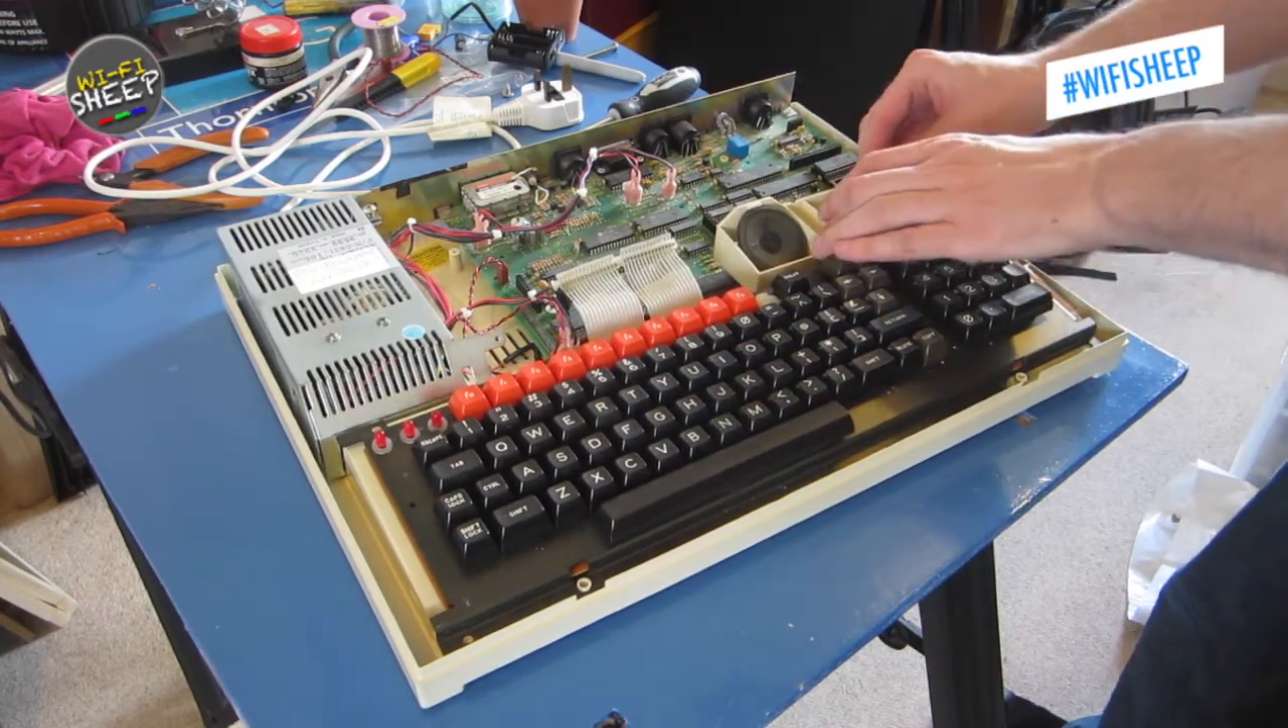I also took the opportunity to reconnect the newly repaired keyboard.